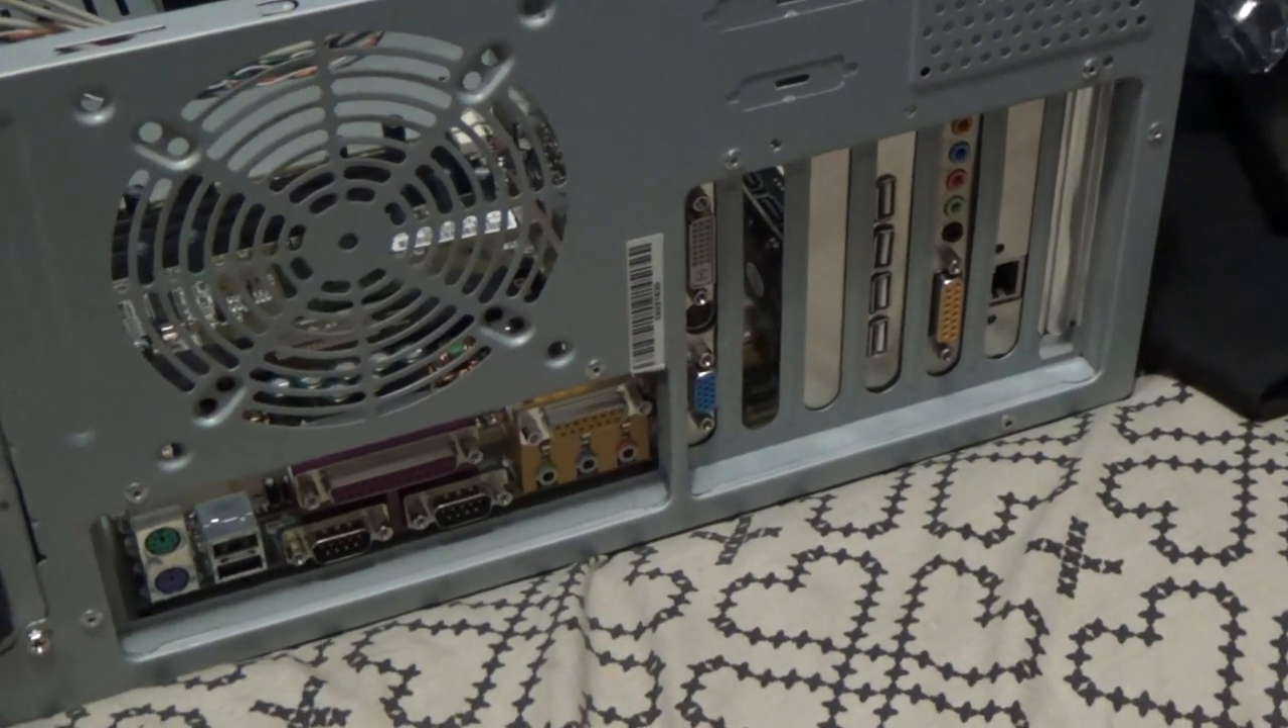So, all the cards are in, and I'll just give you a view over the other side.